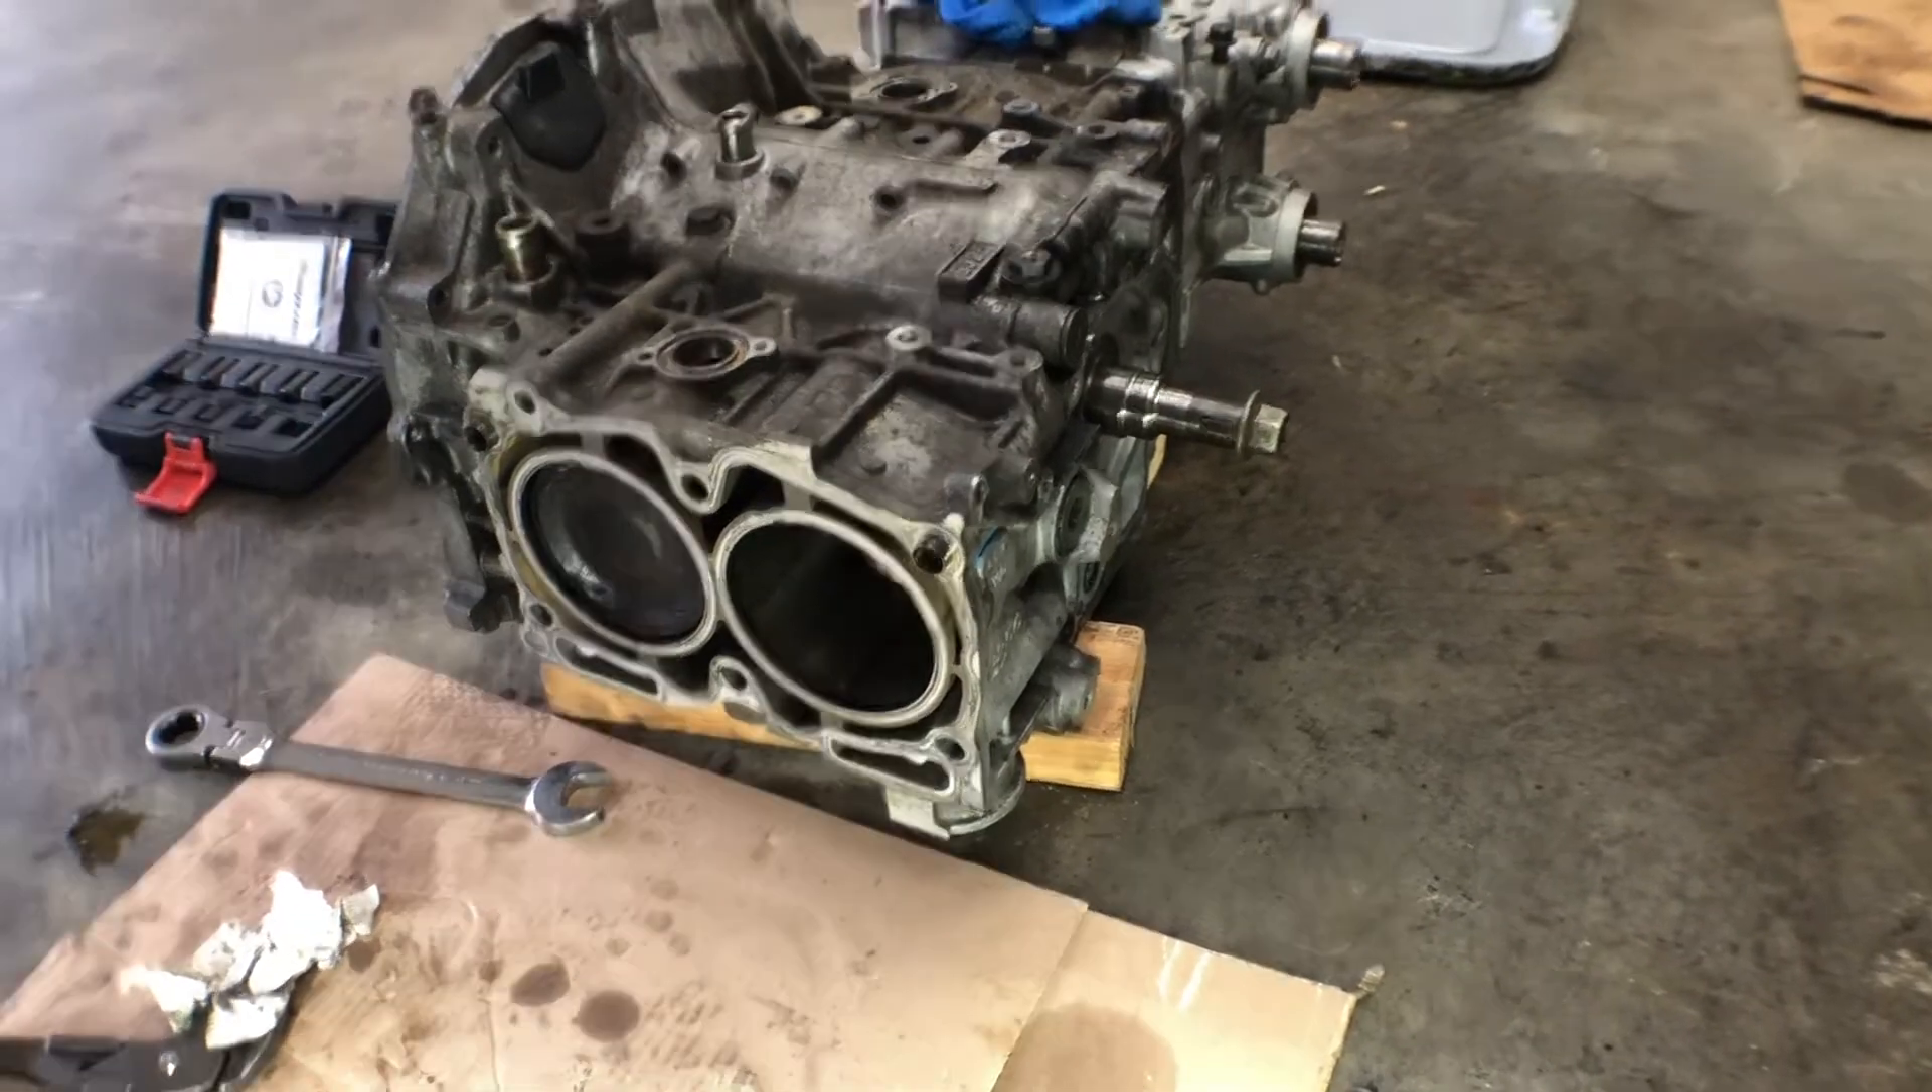All right, so we got the passenger side head off.